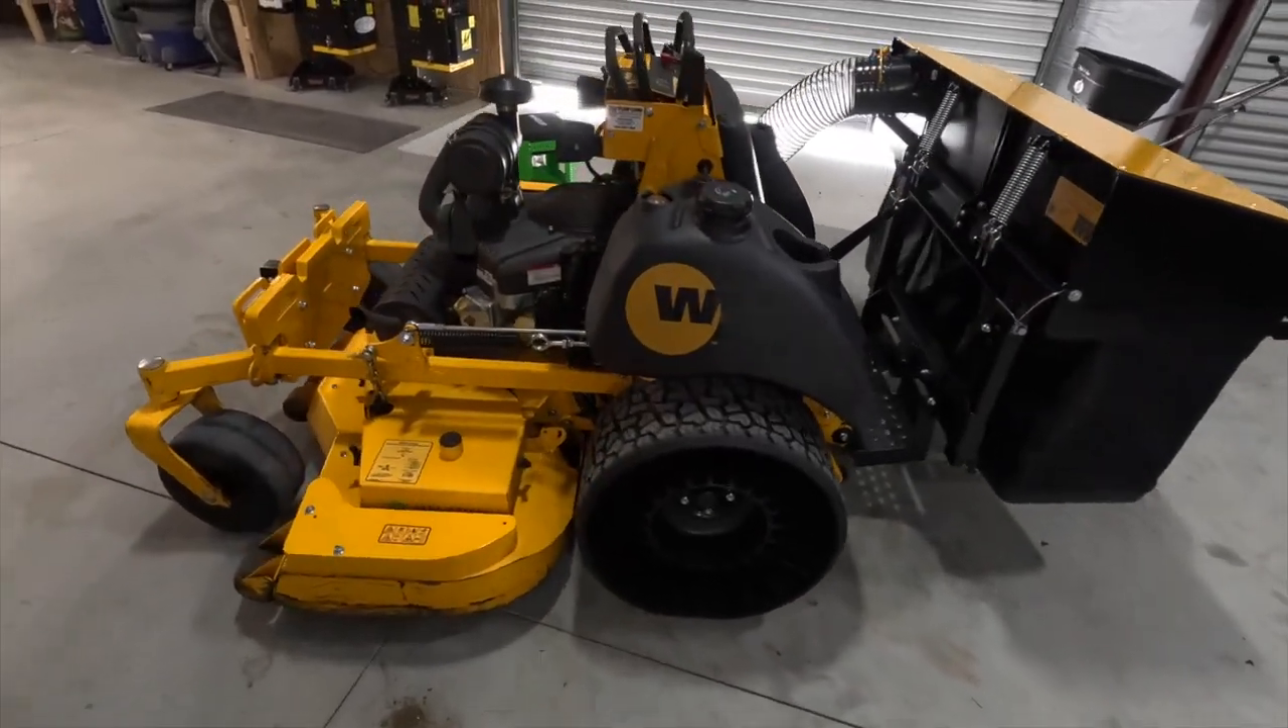We added in the tube, the clear tube, and I have put the bins here in the back.